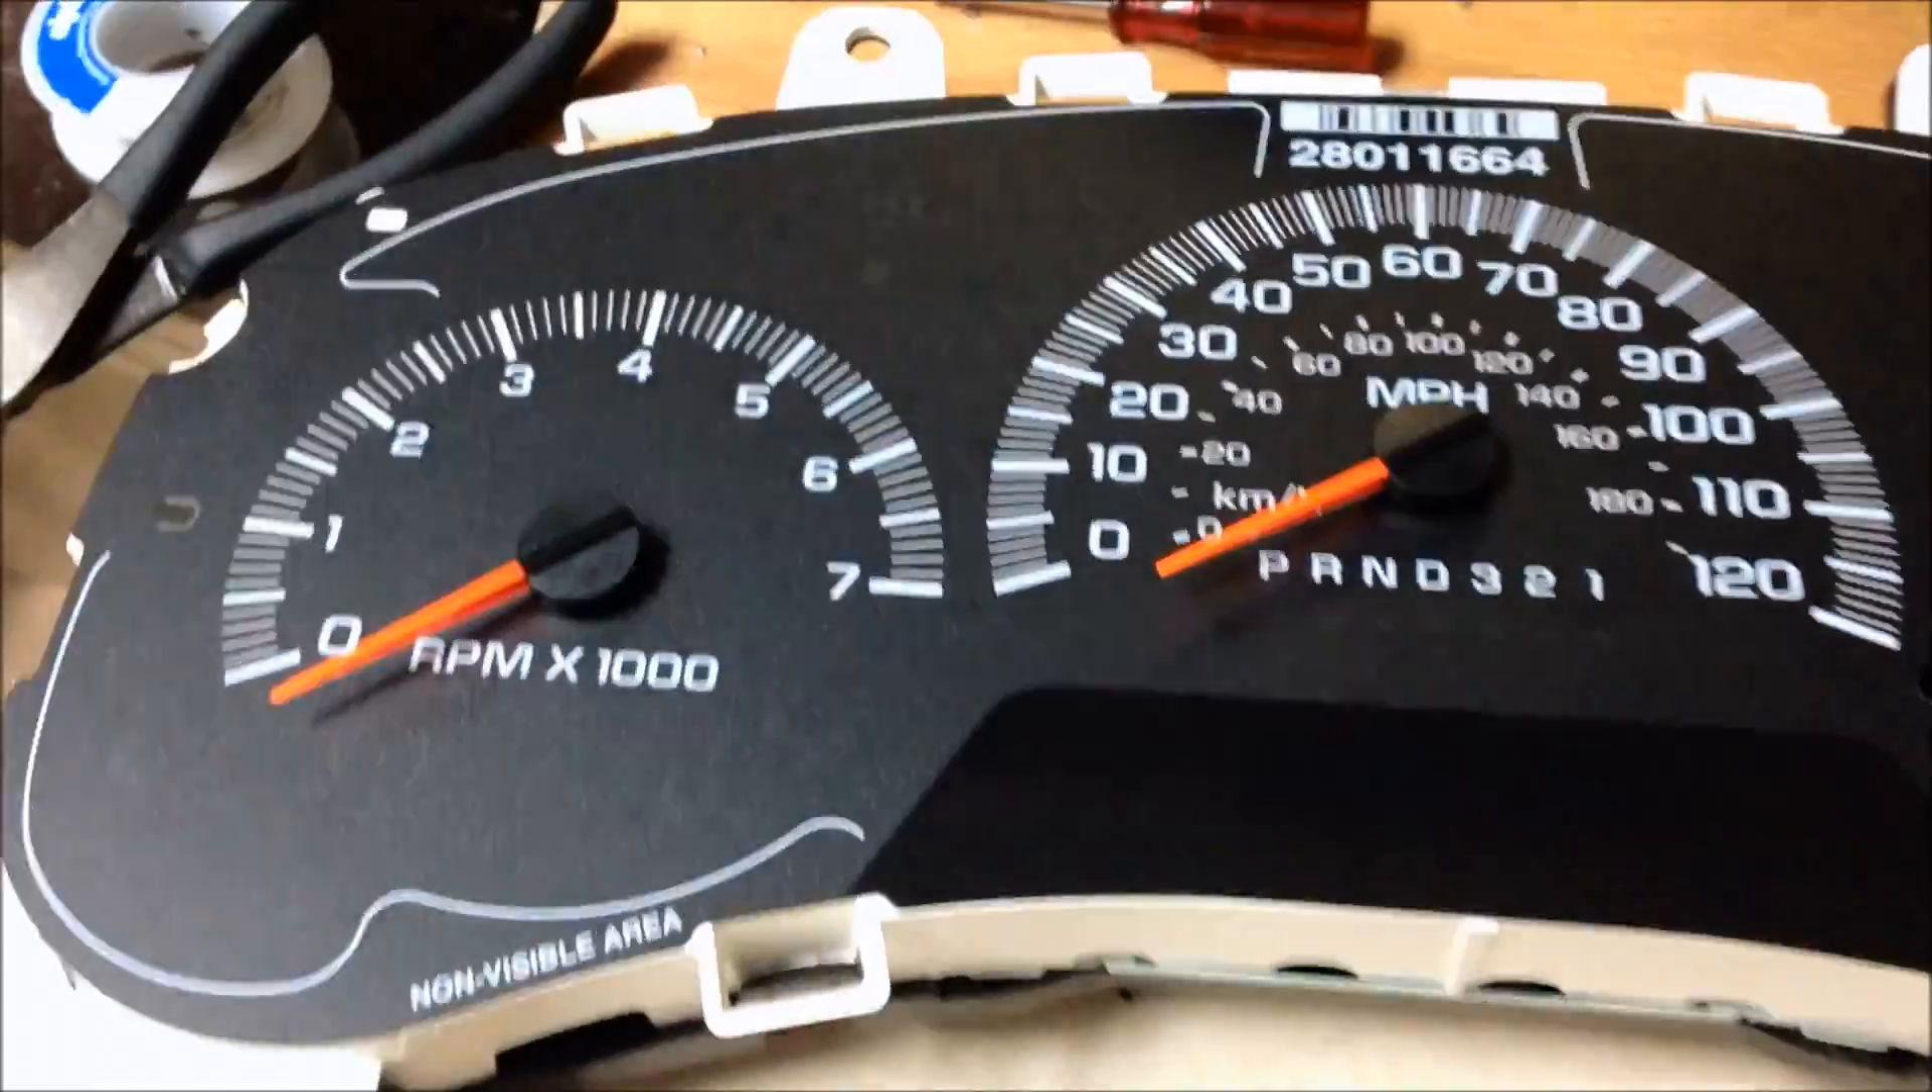Alright guys I finished putting the needles on and I carefully peeled the tape off.